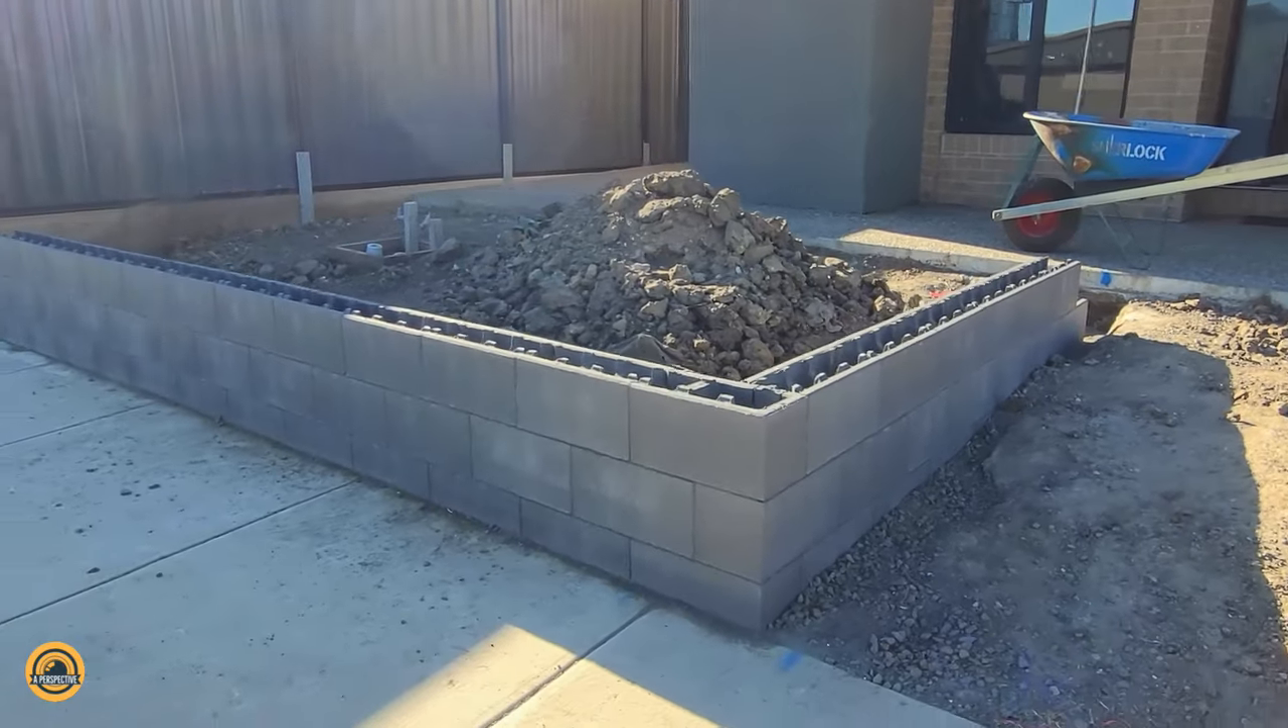I completed the three layers of the bricks now I just need to cut the bricks and install on these edges.